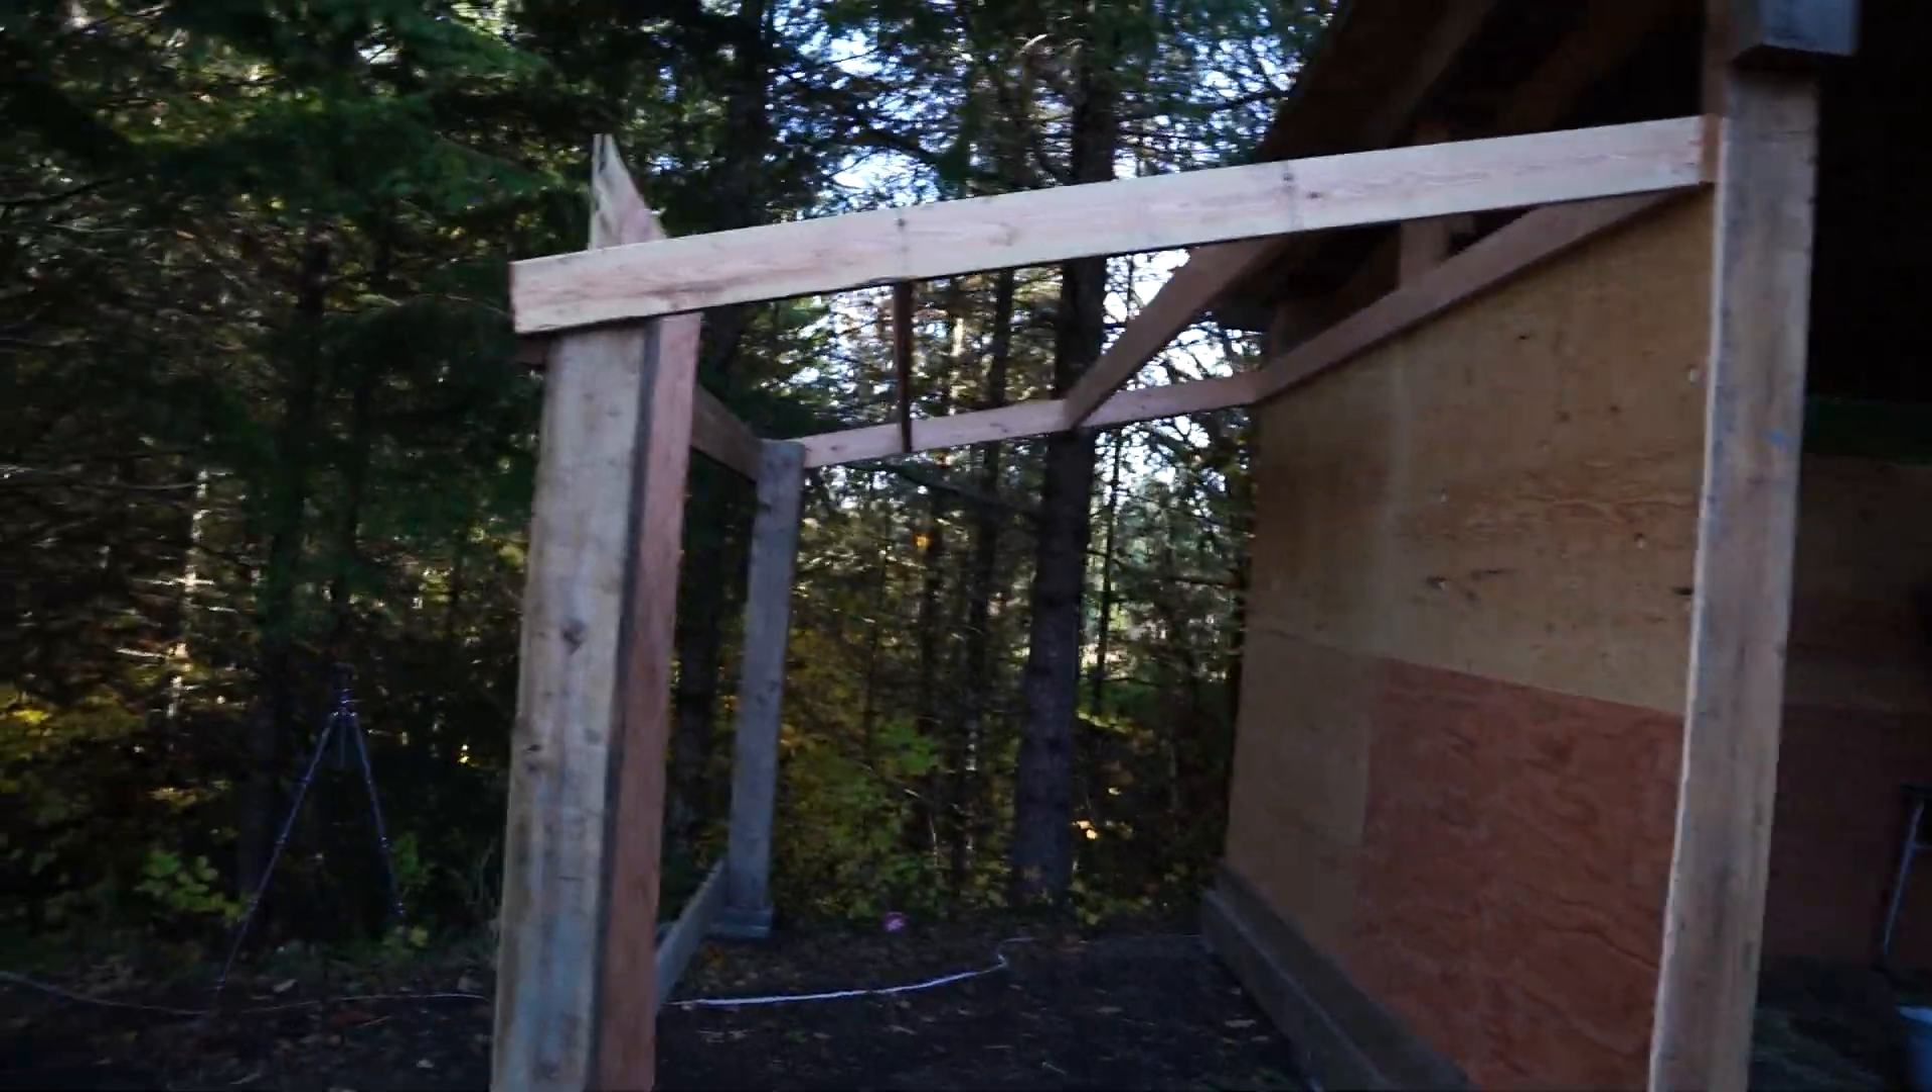We added this little lean -to section, which is not complete yet.